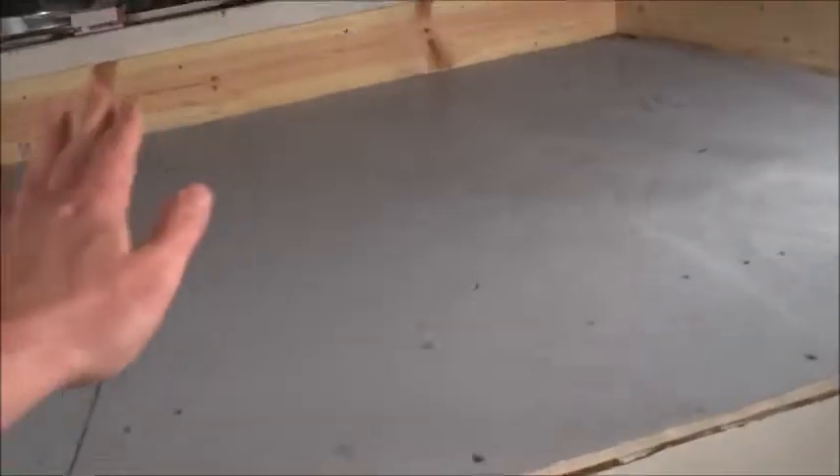All of the framing and the plywood is put together and attached and it's strong.